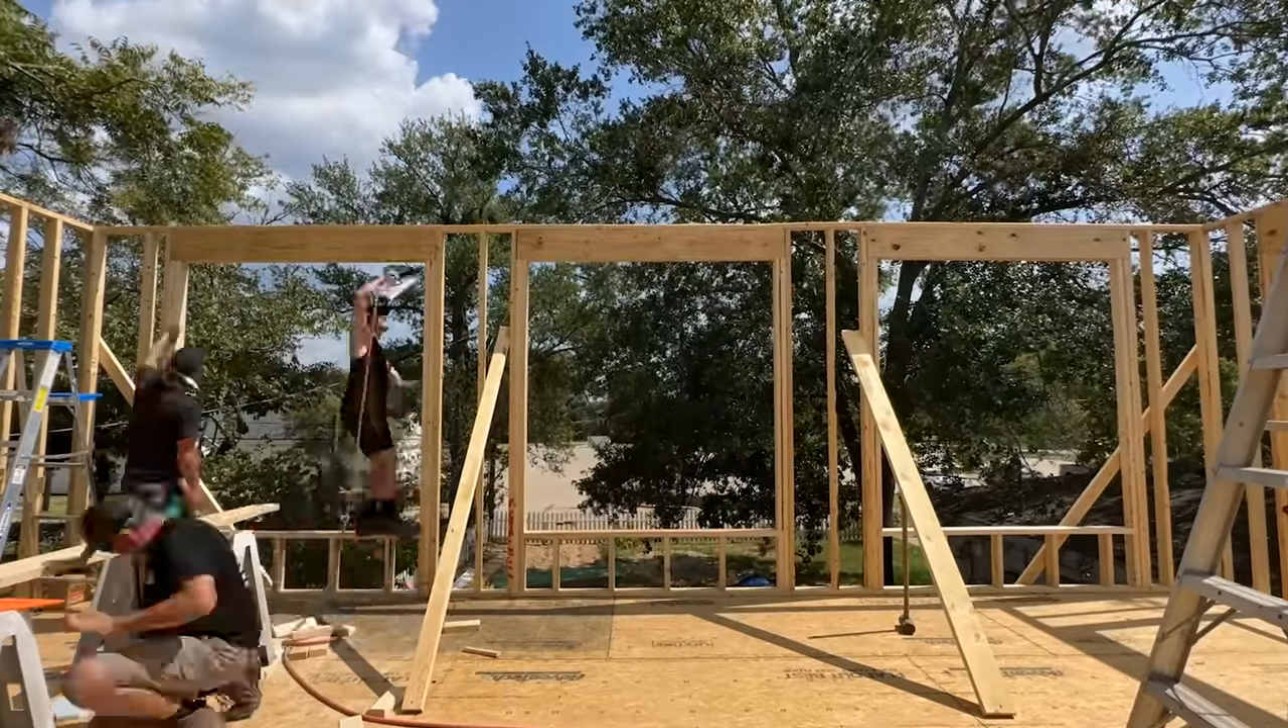All right gang, we're all done with the front wall framing, and it looks absolutely awesome.